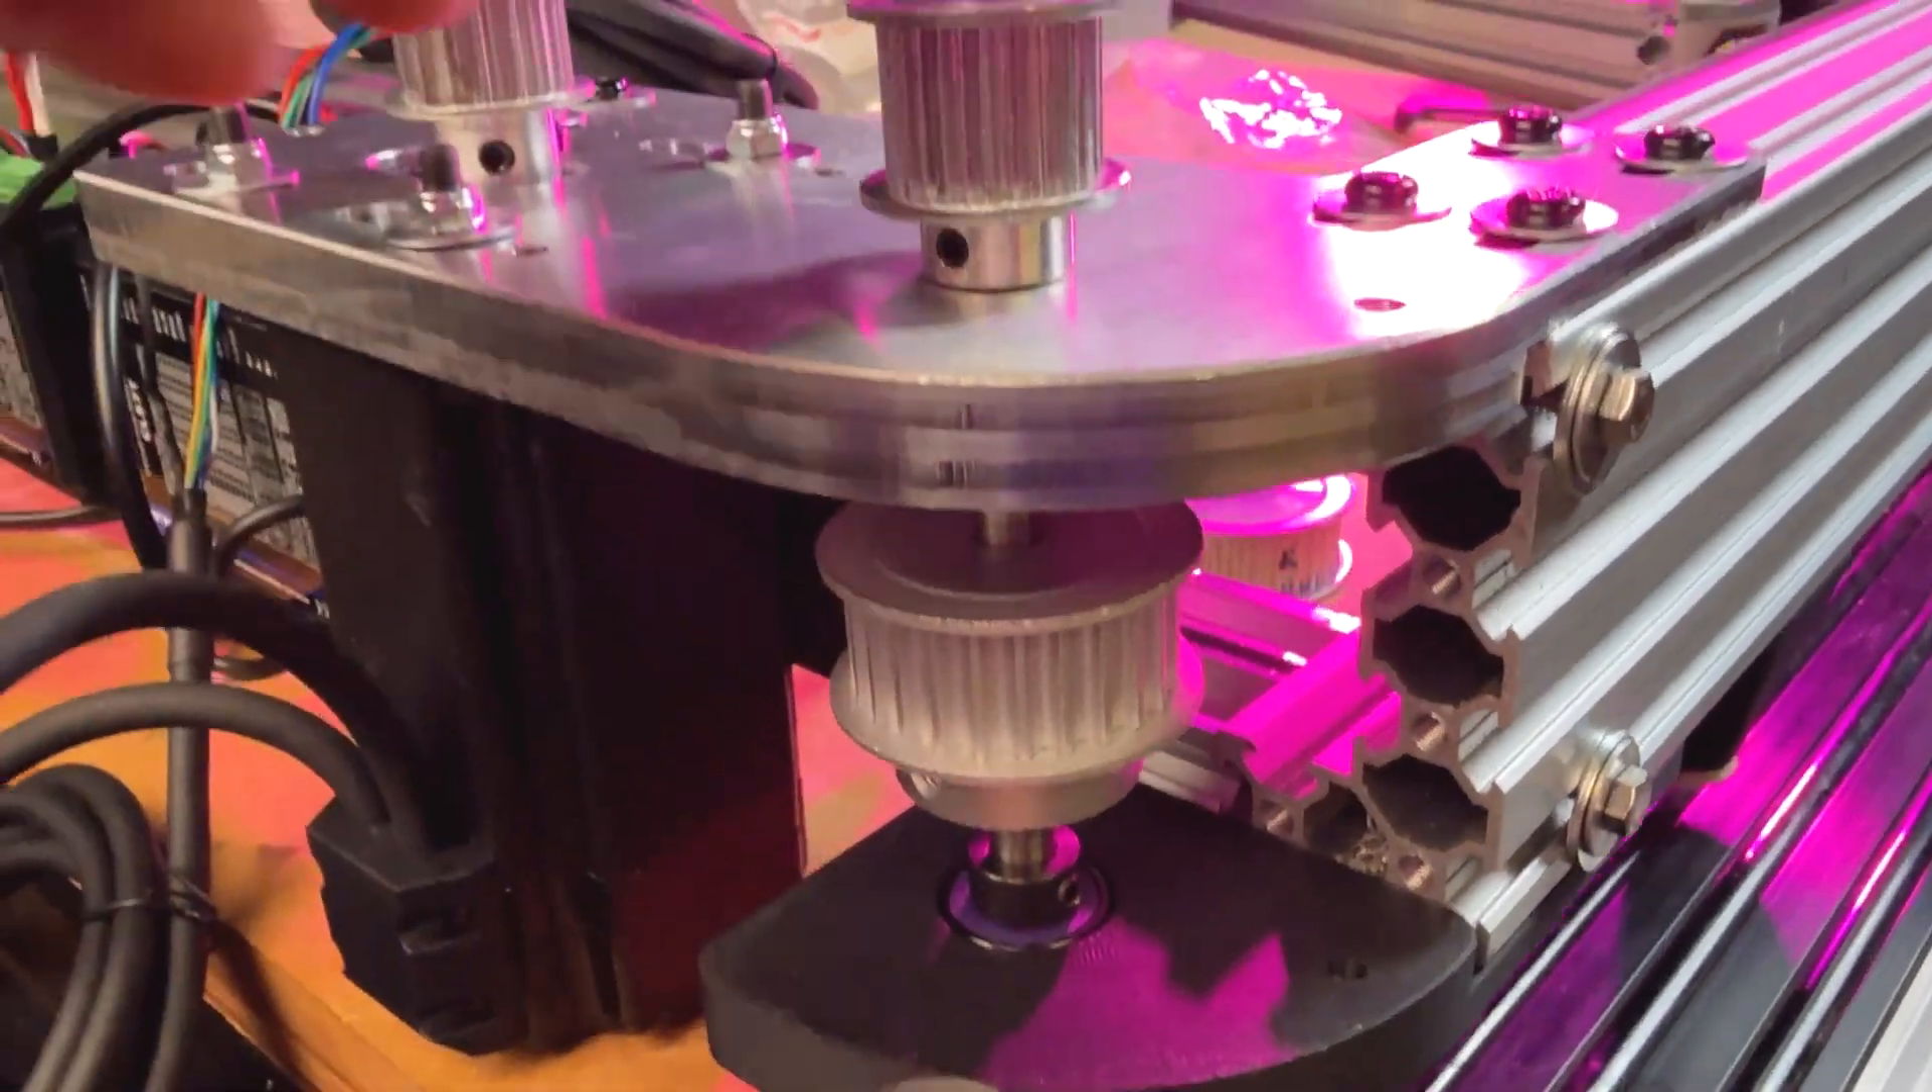Okay so I've installed these pulleys already you can see here that I've upgraded the larger one there.